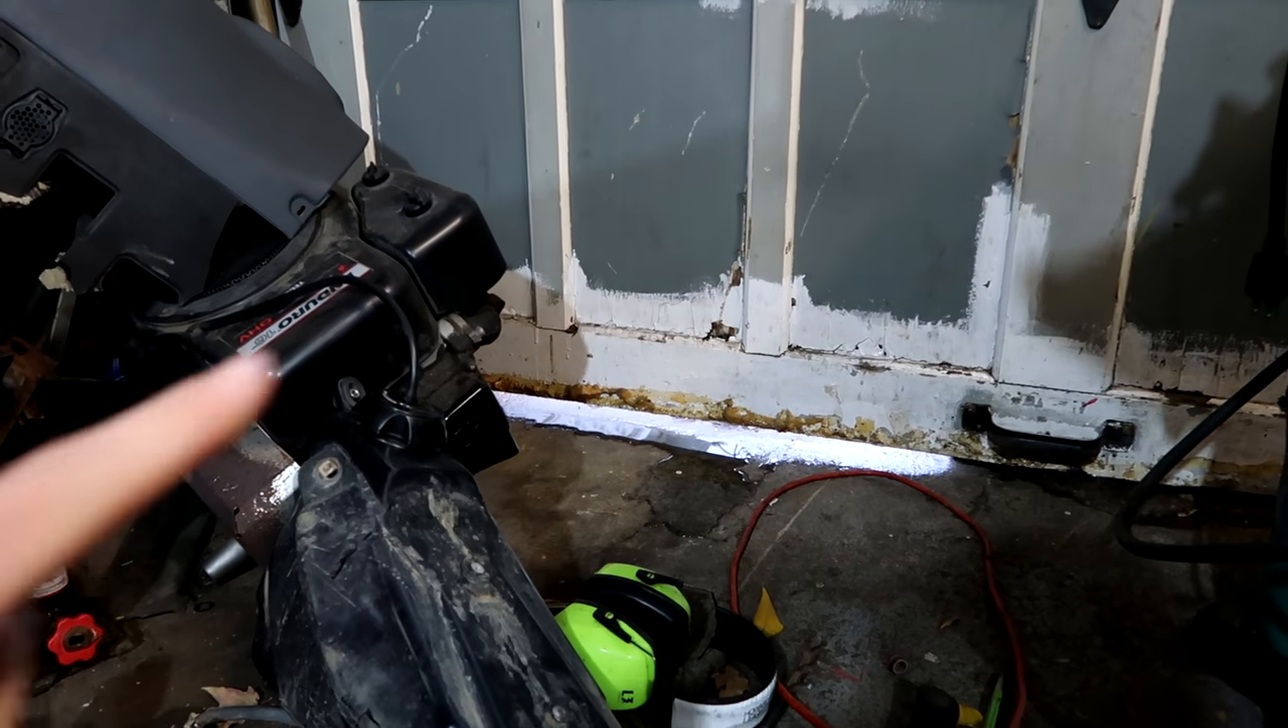My overhead door. You see that gap? You can see the sunlight coming in.